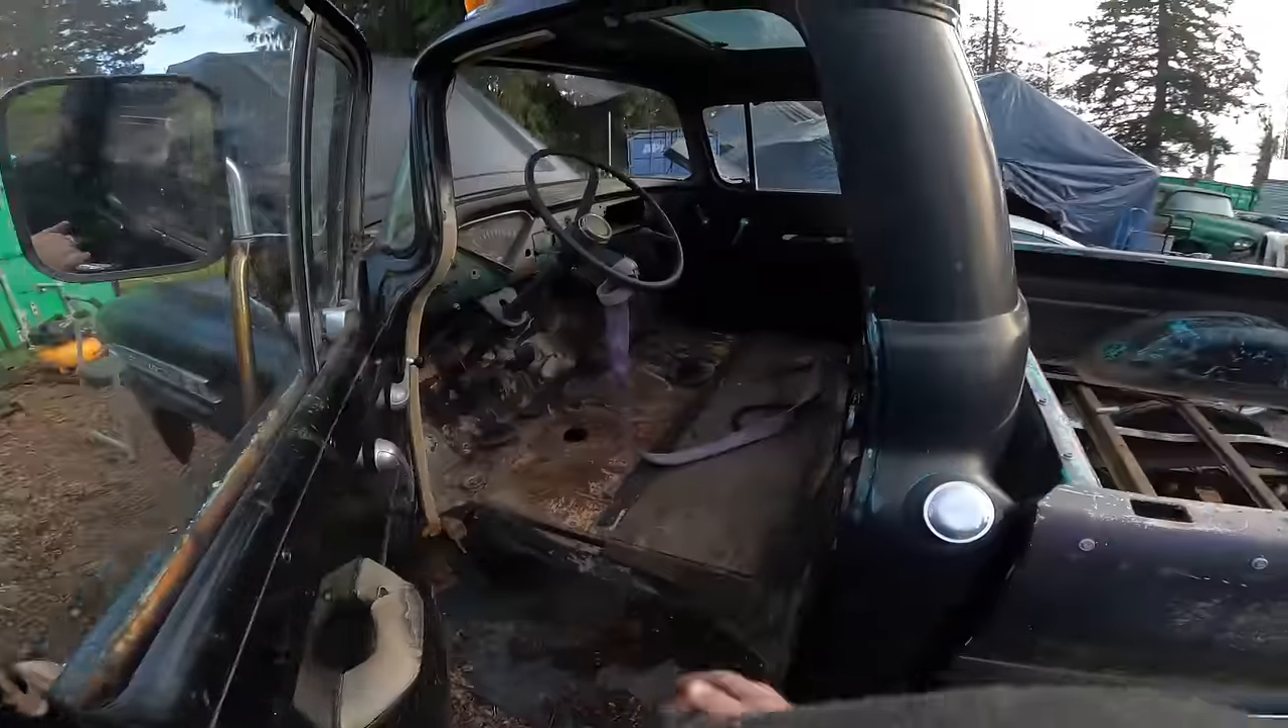Still got to get a seat and a step and all that other stuff.